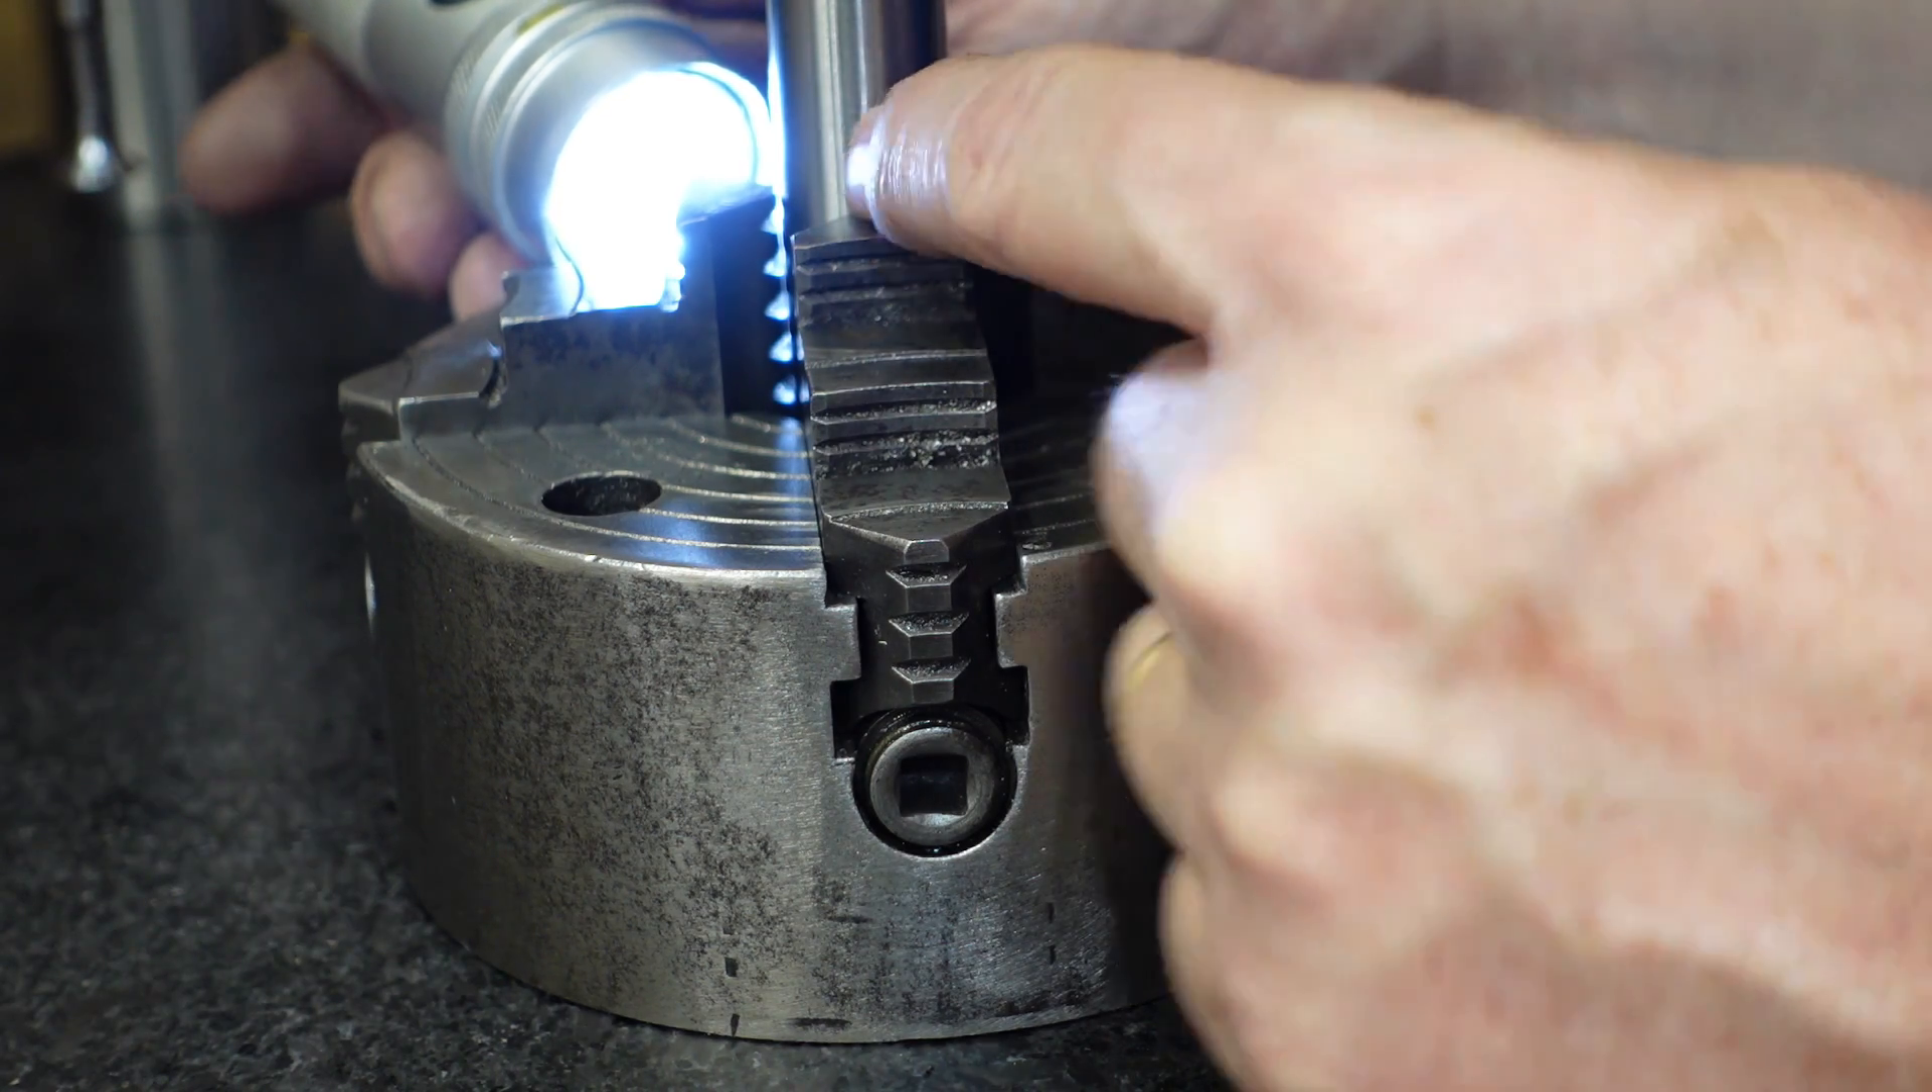There's a little bit of gap there that the light is coming through around the the teeth.